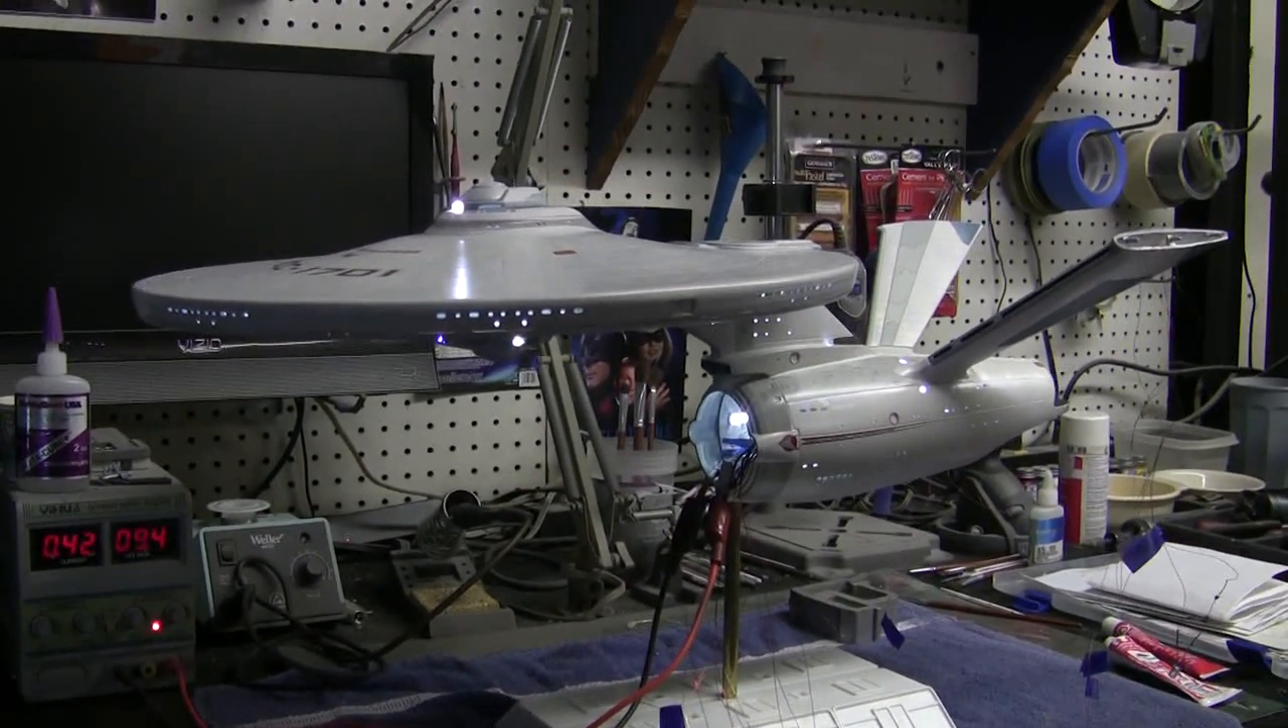You can see that we've got our saucer mounted onto the secondary hull now.